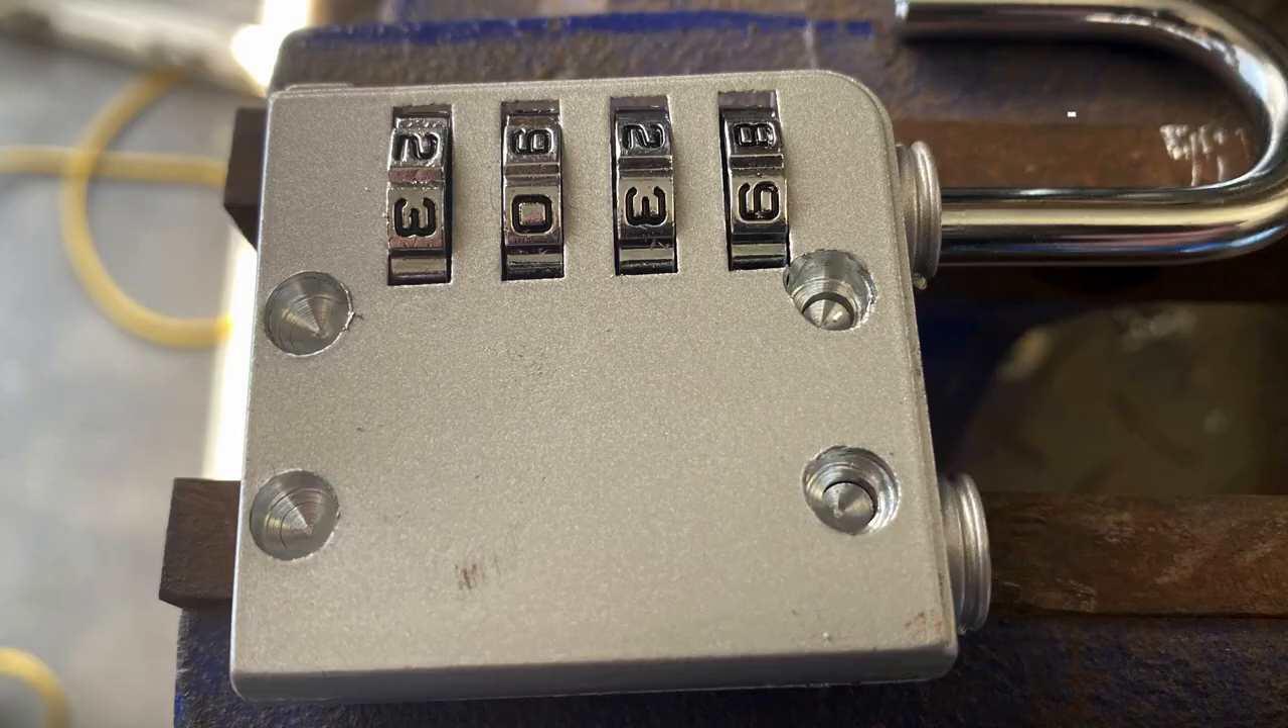Here we have the four rivets drilled down.